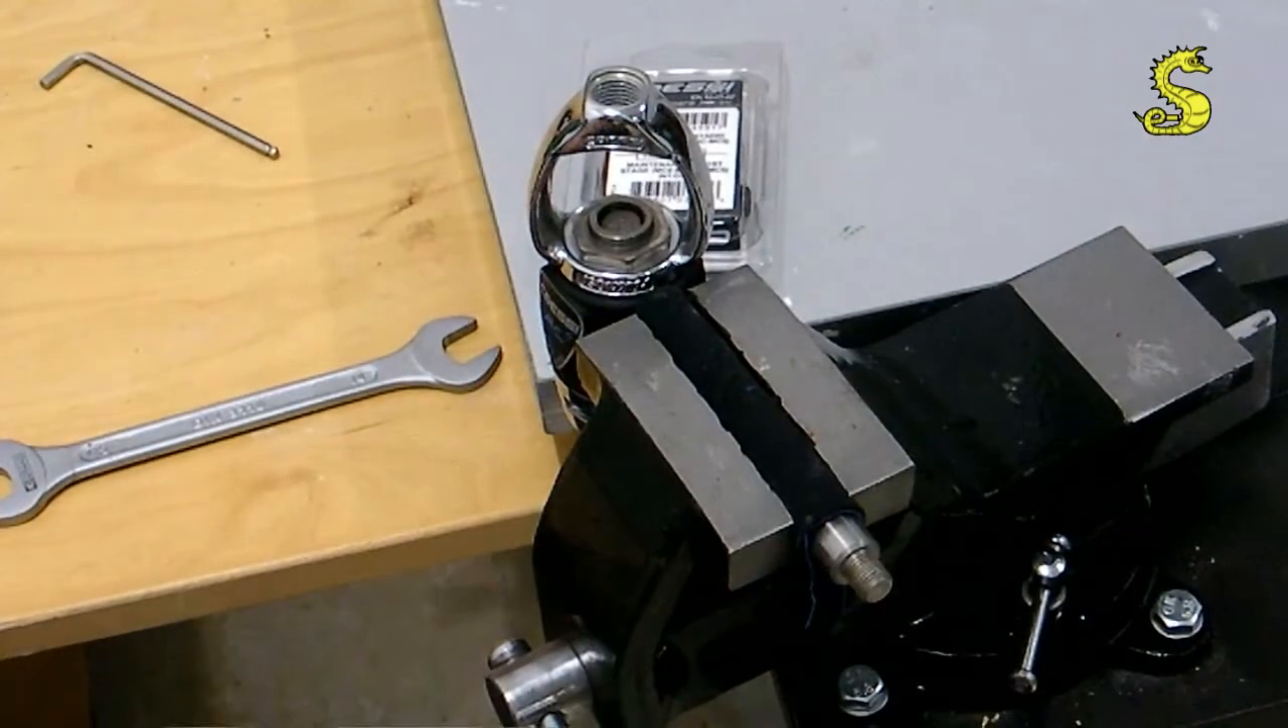Como podéis ver, ya tenemos fijada la pieza y la primera etapa en la mordaza.